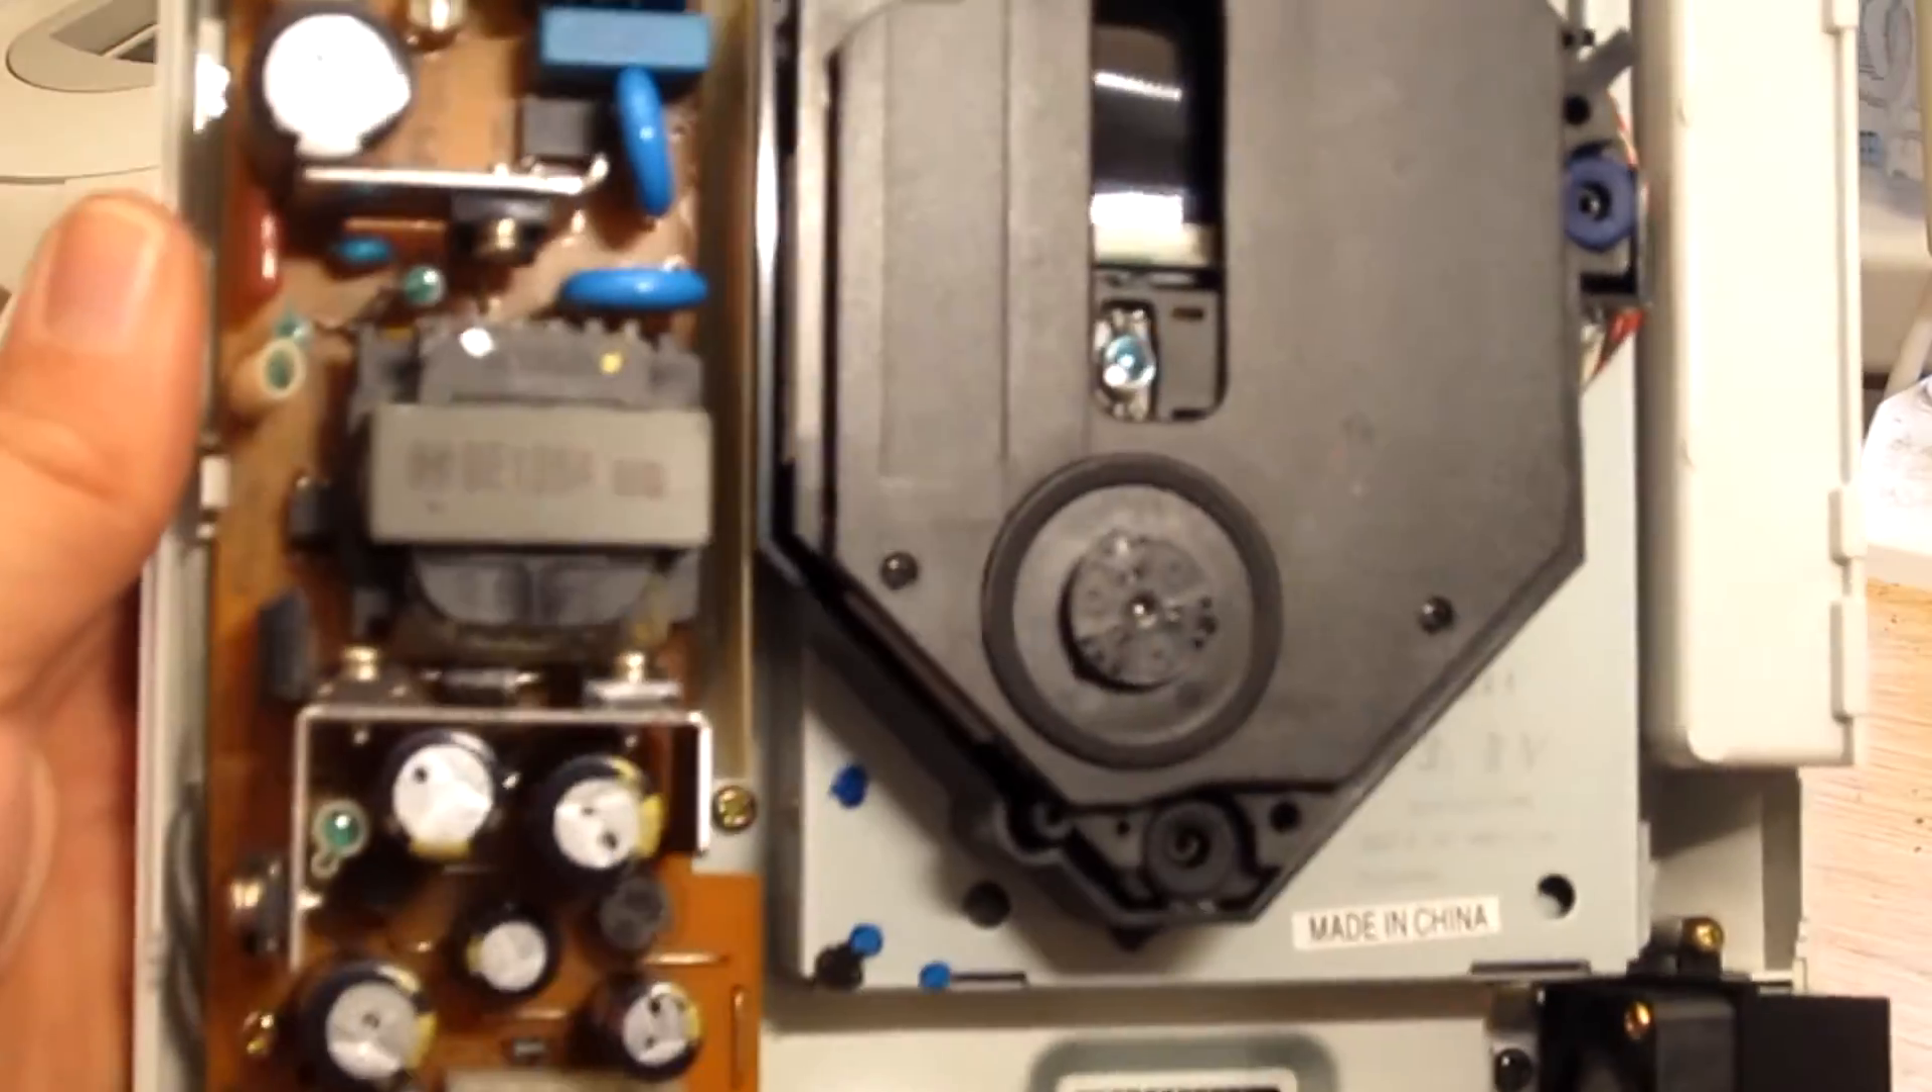So we've got the top off the Dreamcast.